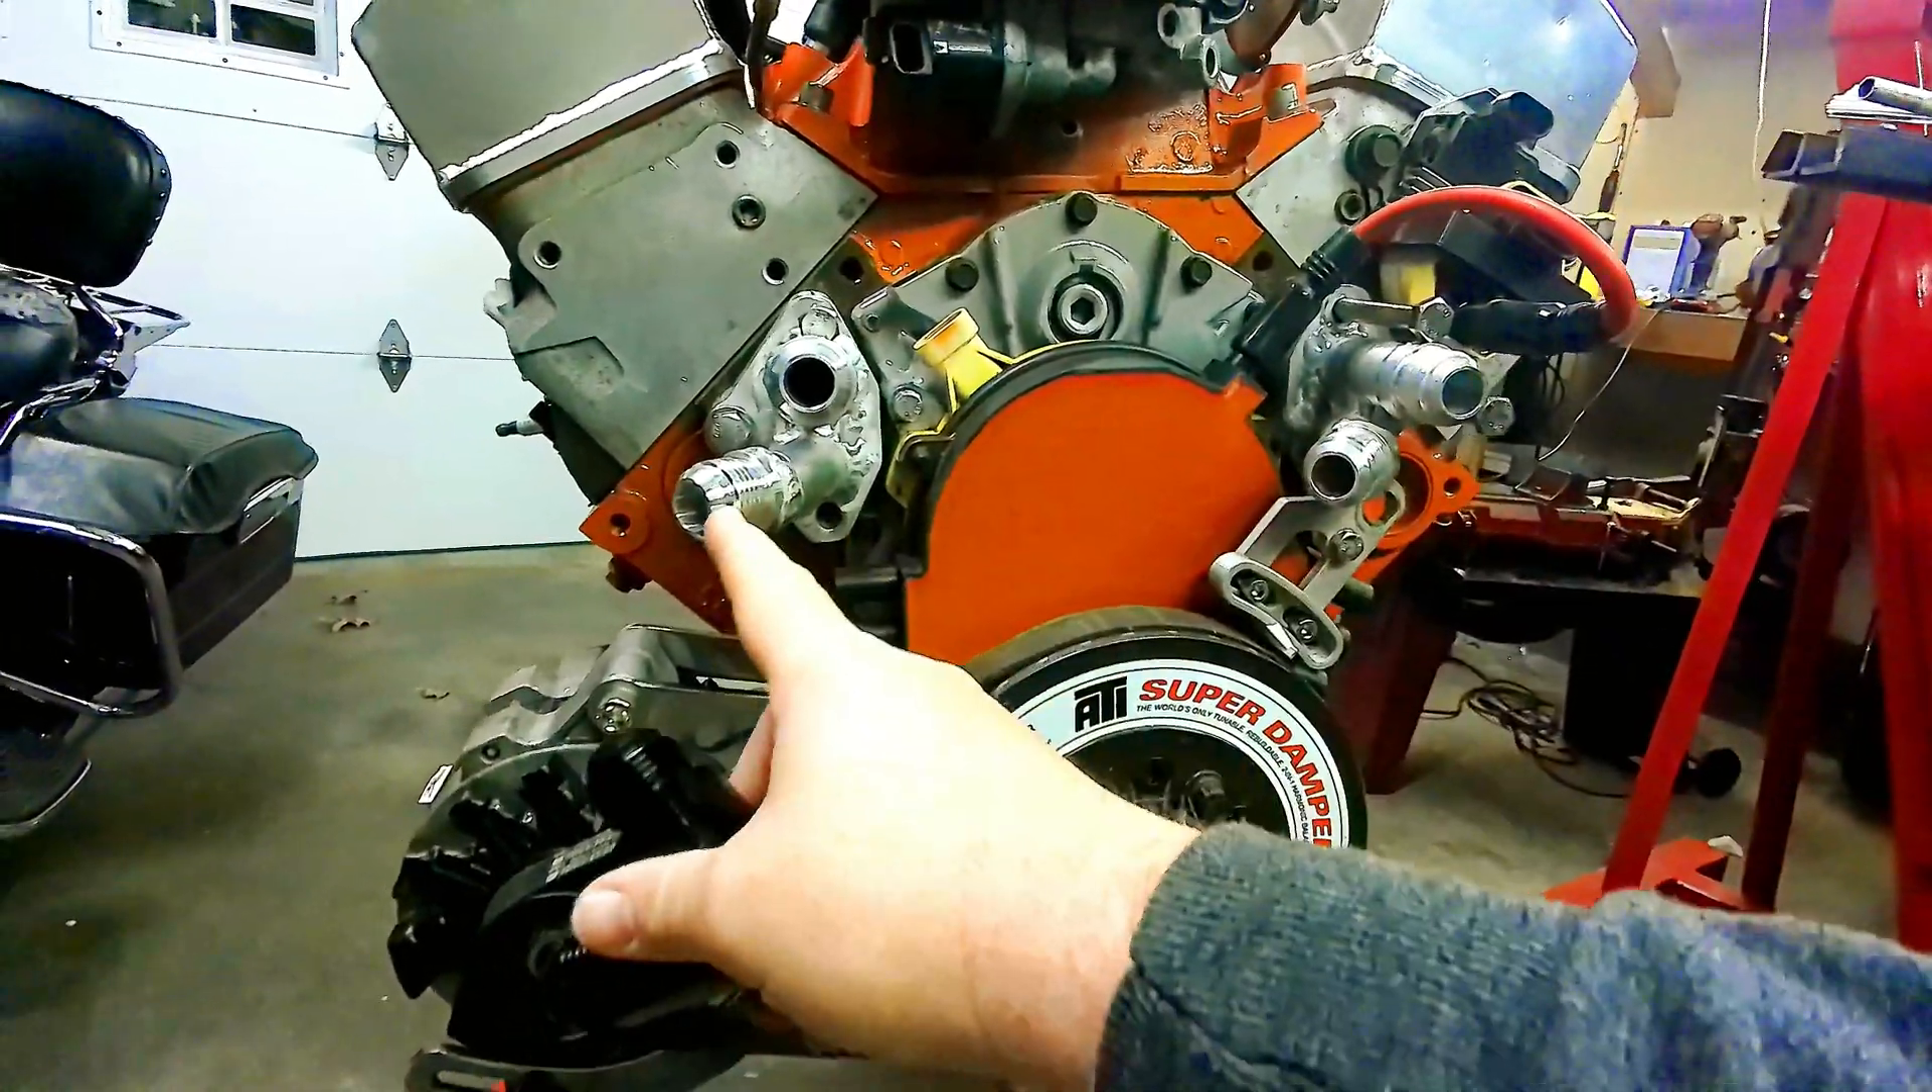We got the dash 12 fittings coming off of our adapters.